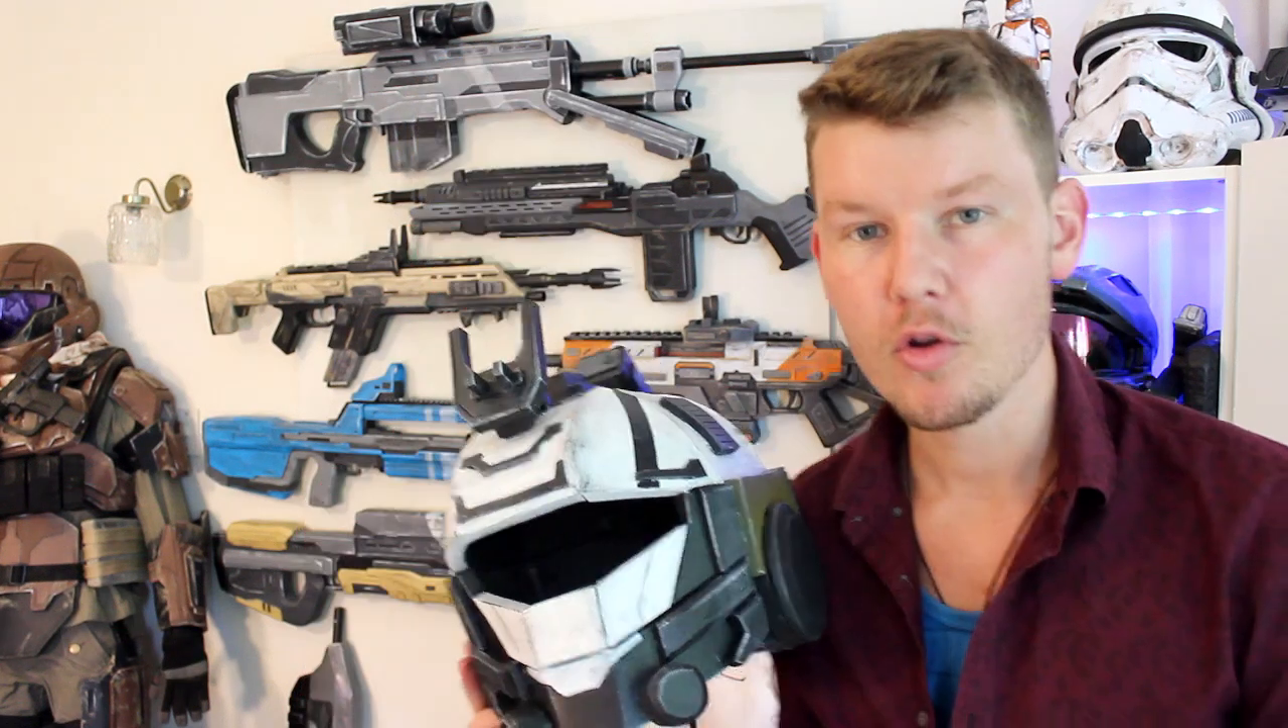You'll also be noting that there isn't a visor installed at the moment.